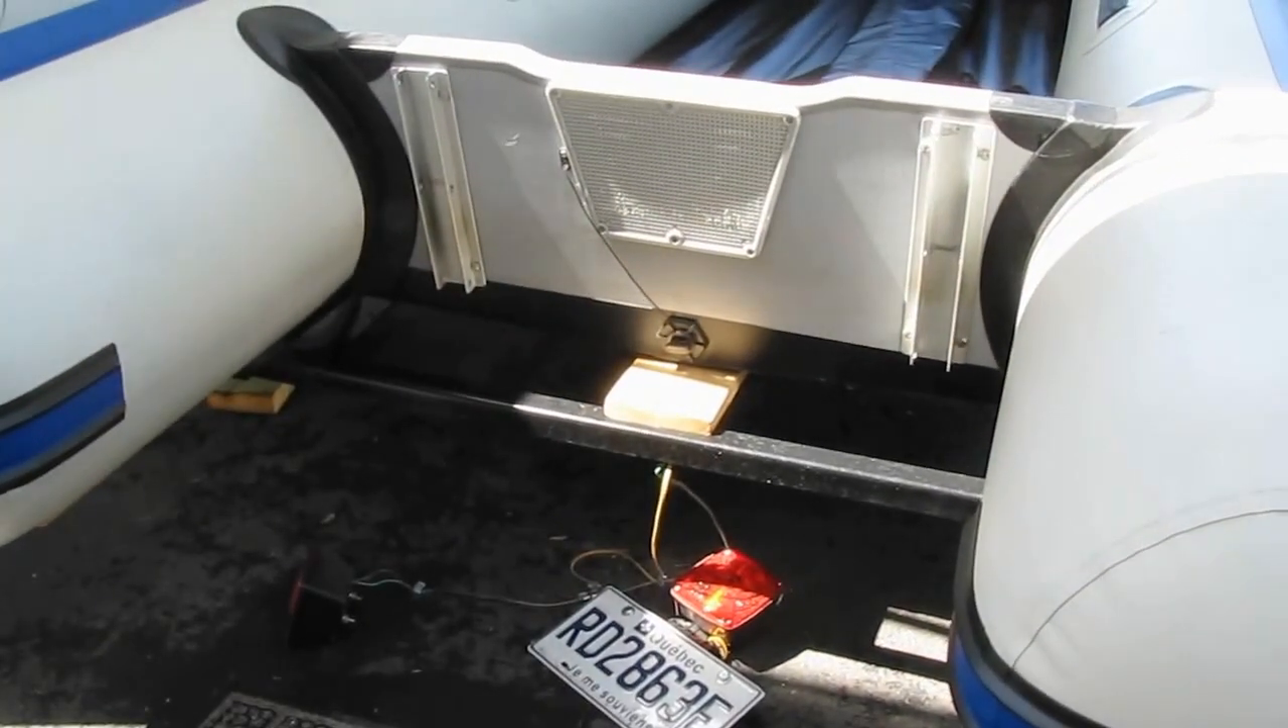I did have to take the lights off the back to be able to paint the steel angle iron so those will have to be put back on shortly.